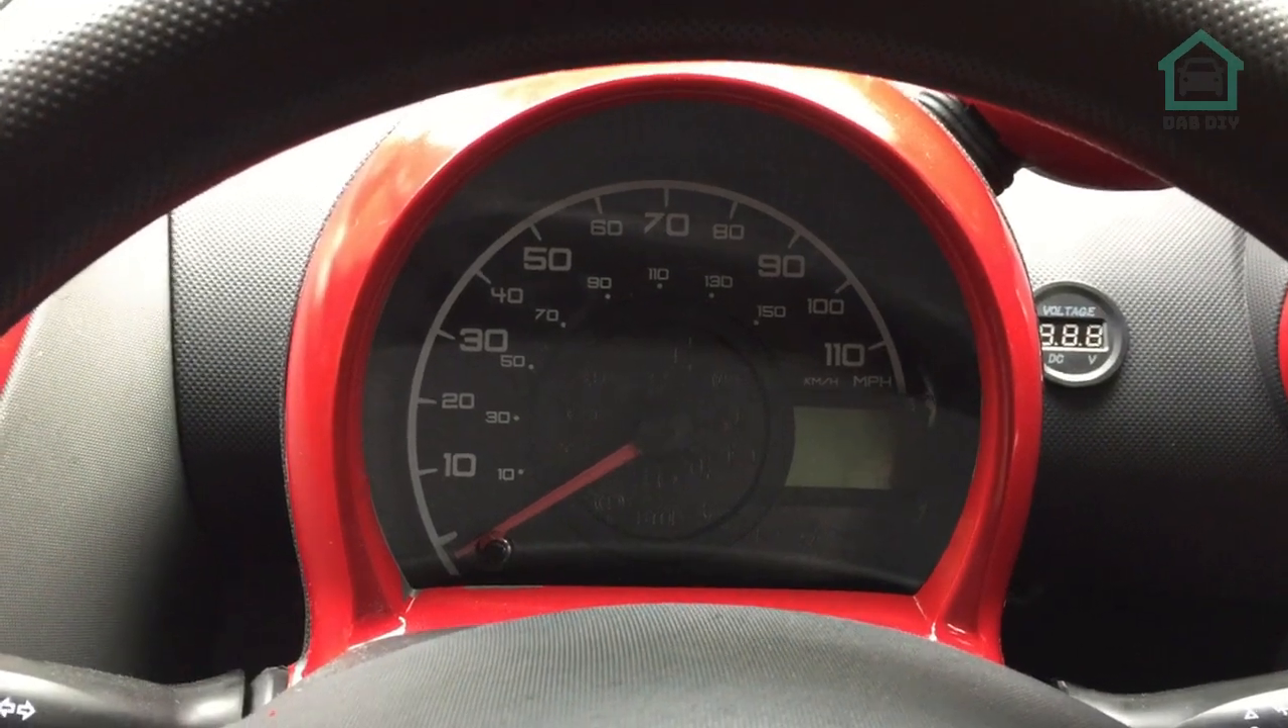We've got the speedometer and the clocks and things like that back in the car.